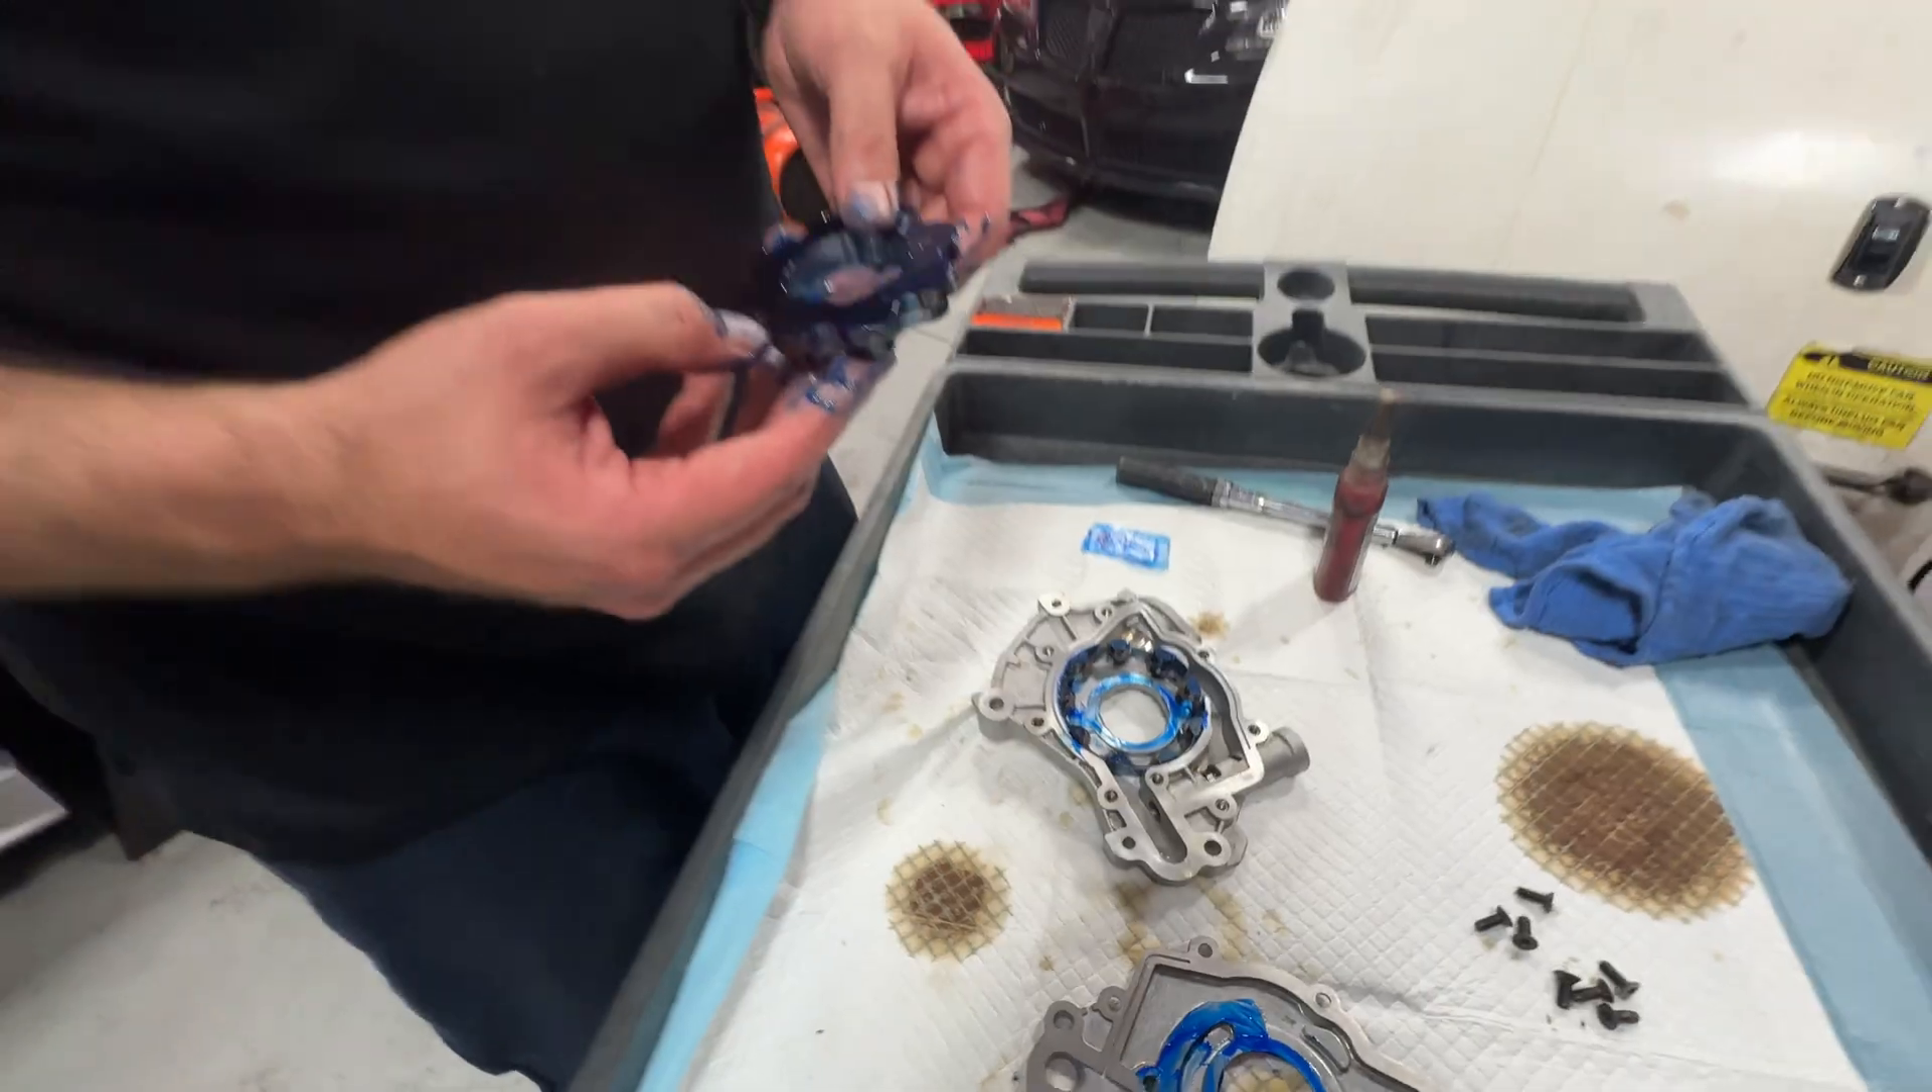So i've got the outer ring sat in this housing already and jordan made a really good point on this guy.